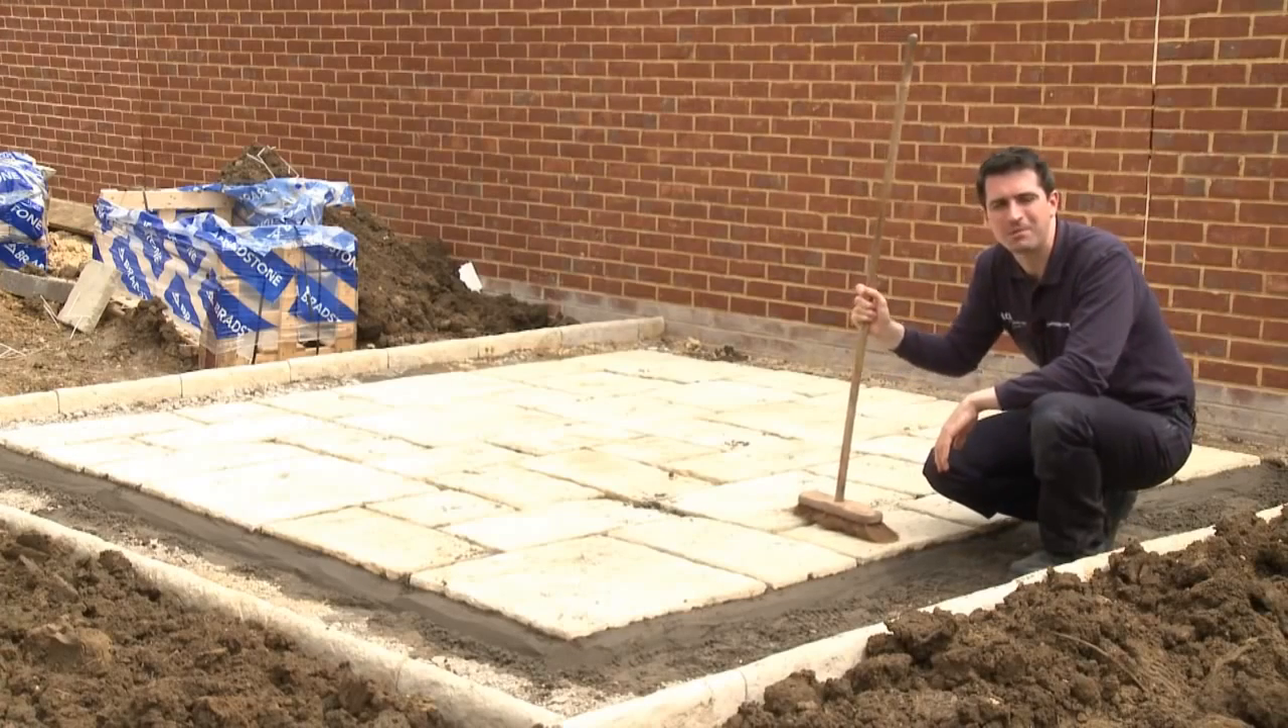So now the patio is all laid, it's time to give it a quick sweep down before we start on the pointing.